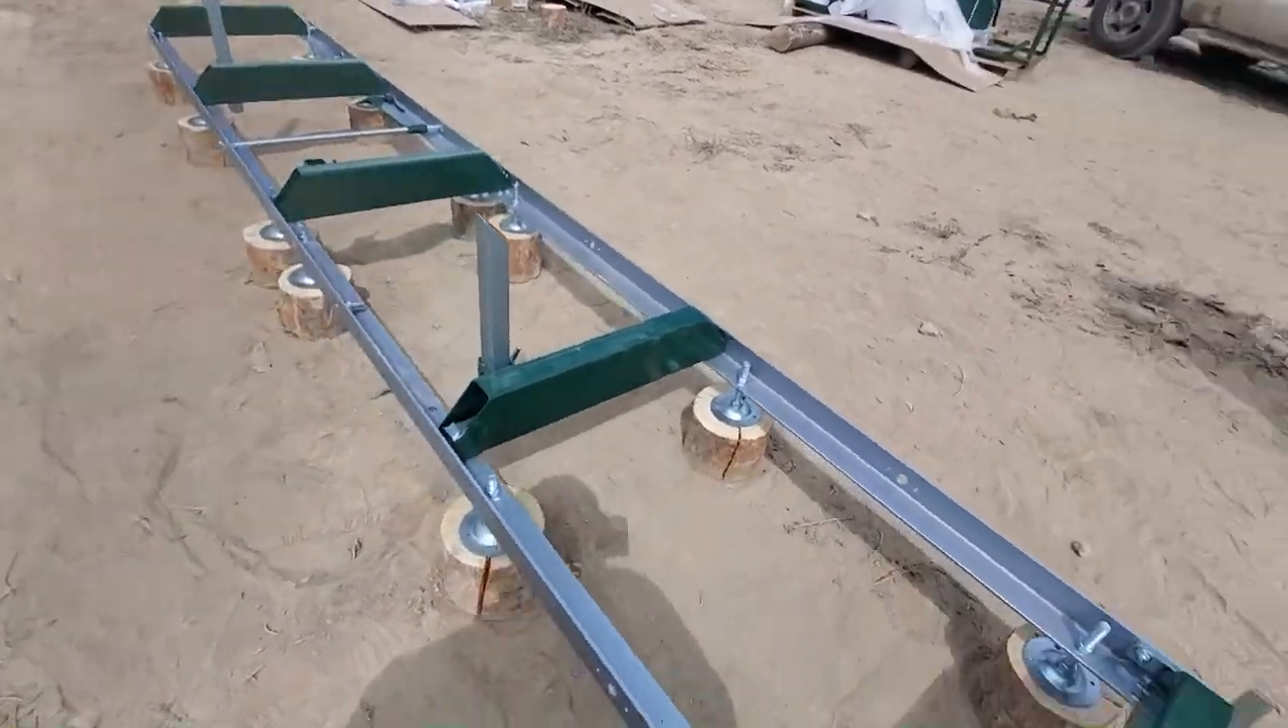Okay well we got the uh track assembly pretty well put together and assembled.